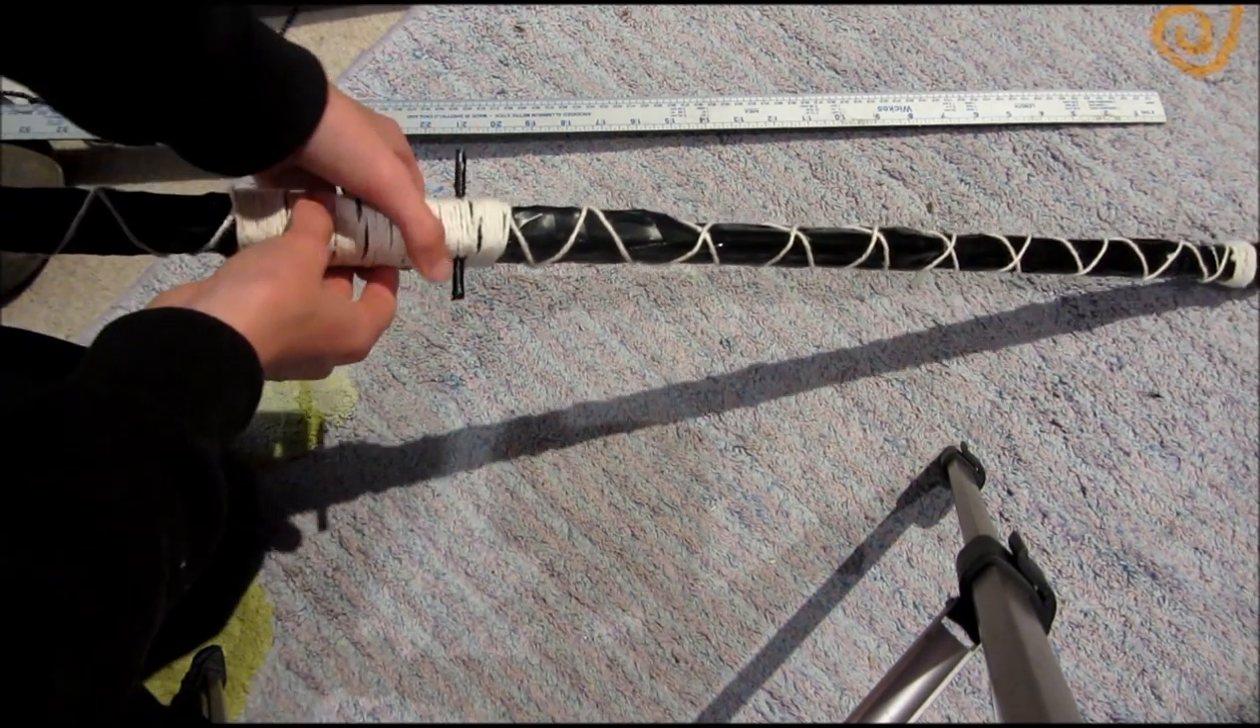I've just gone and hammered a nail in through between two of the fiberglass poles and then wrapped some tape around it and that's going to be the arrow rest.